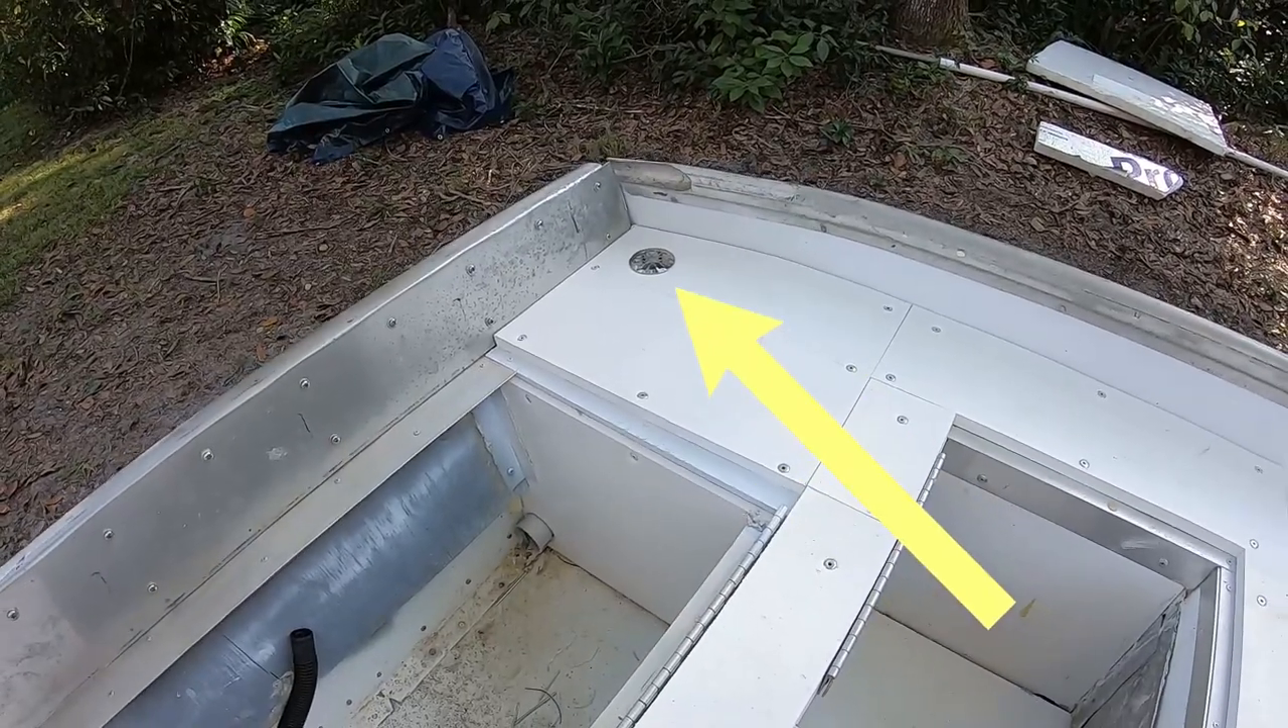I have all the decking down except for hatches, so the only thing left to do on this is hatches.